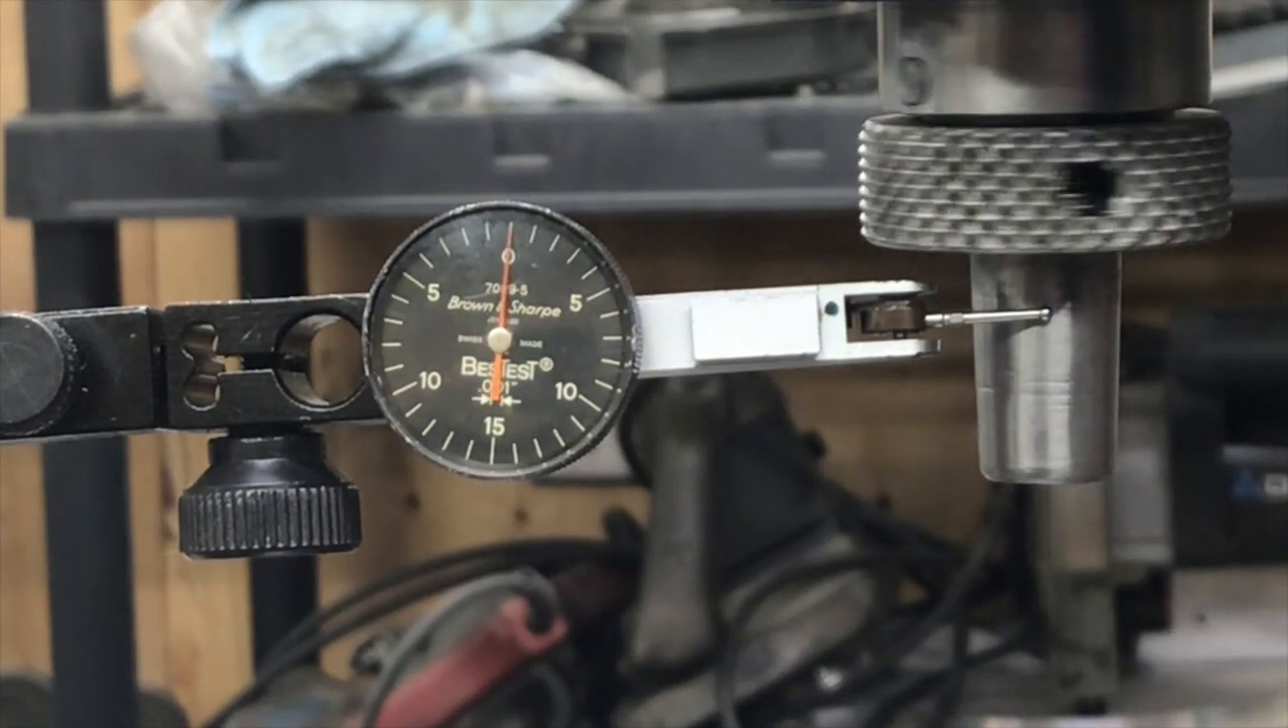Well before I buttoned this up completely, it had dawned on me that I never did a runout test on the spindle, so I removed the chuck and put a dial indicator on it.